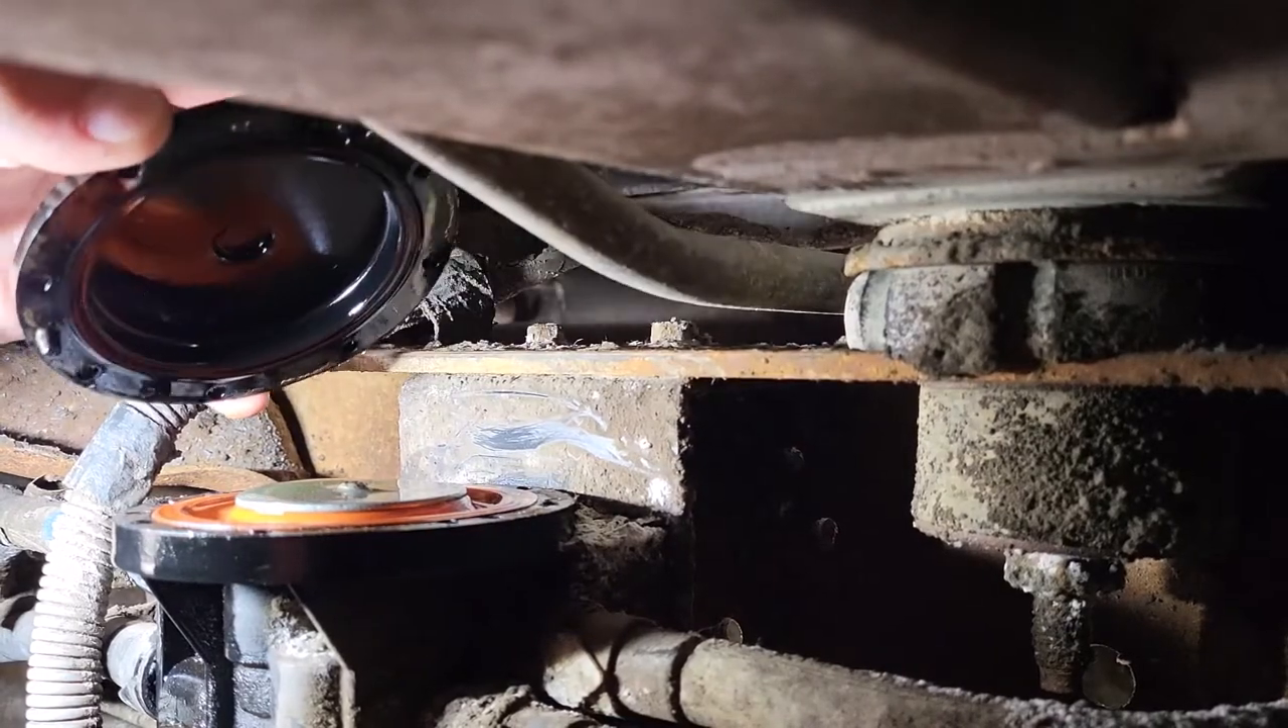All right lid is off now.